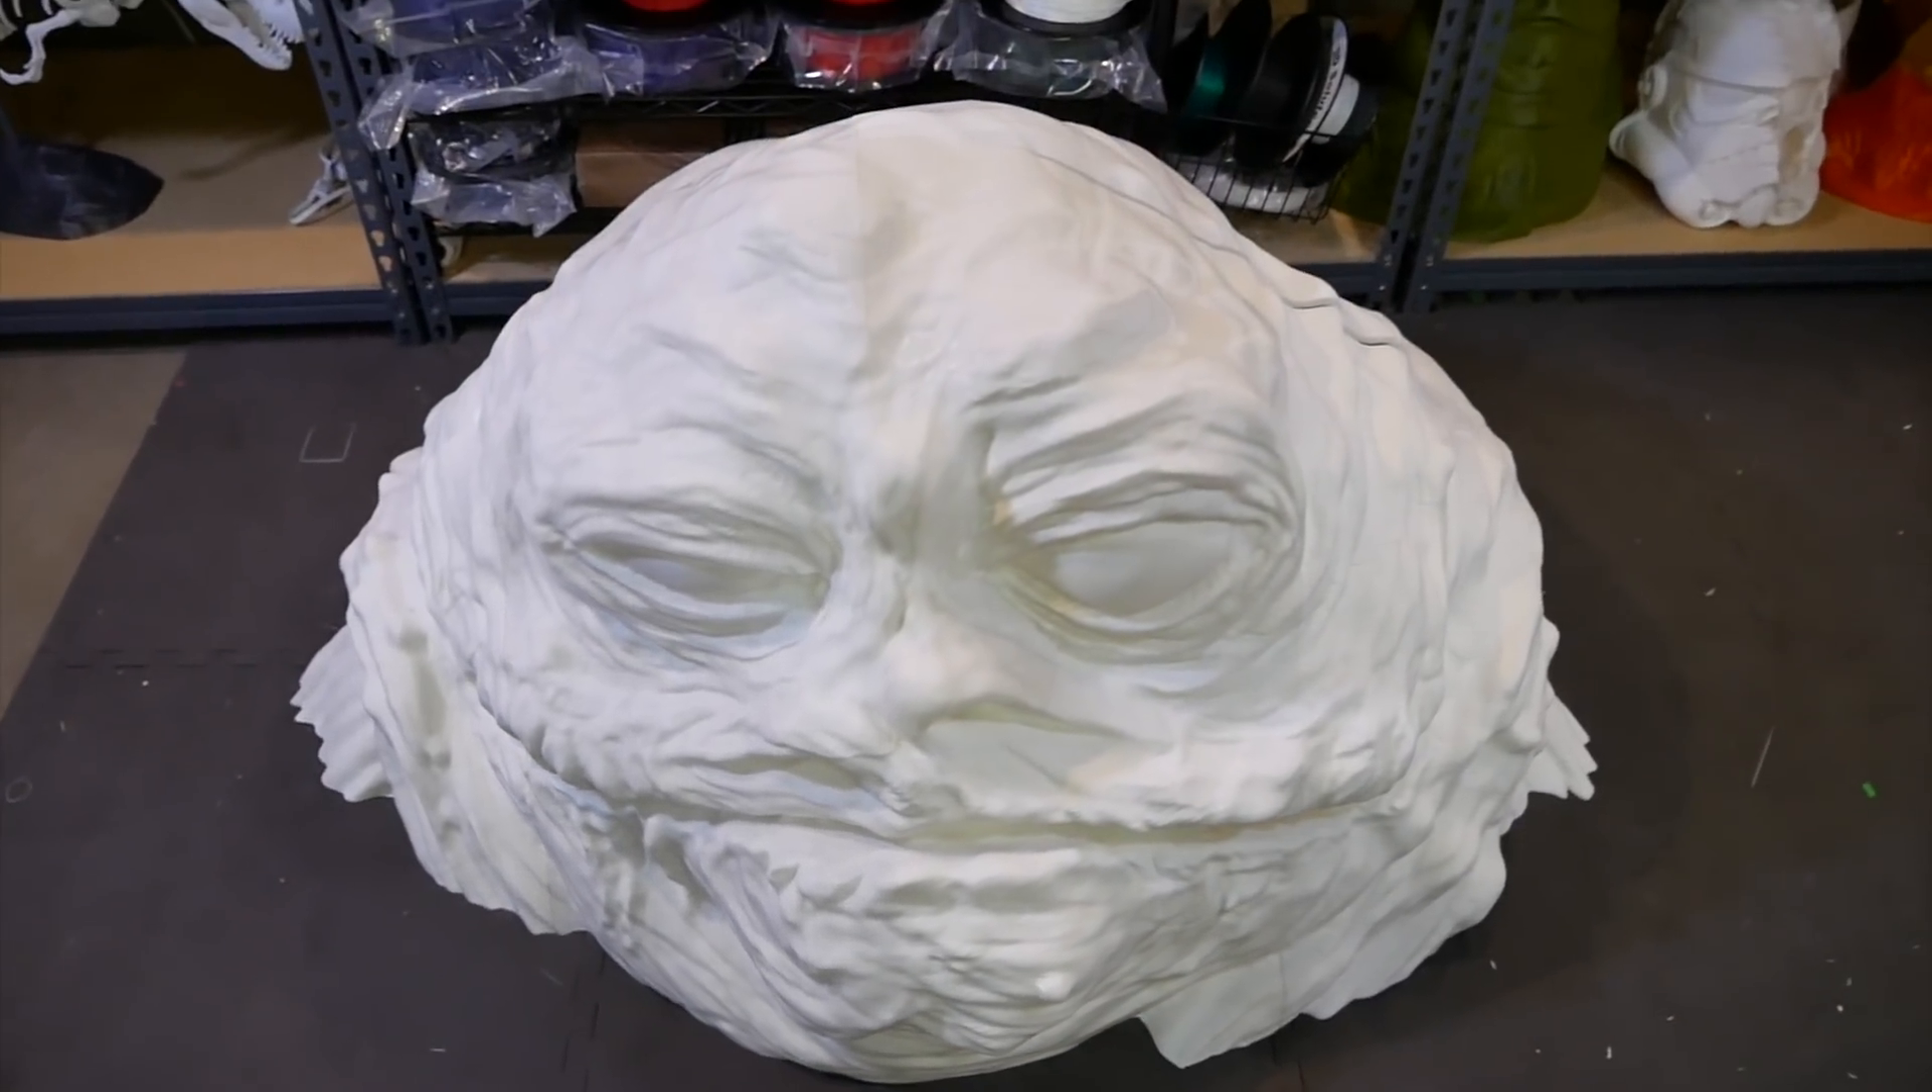The head is completely printed and mostly assembled.